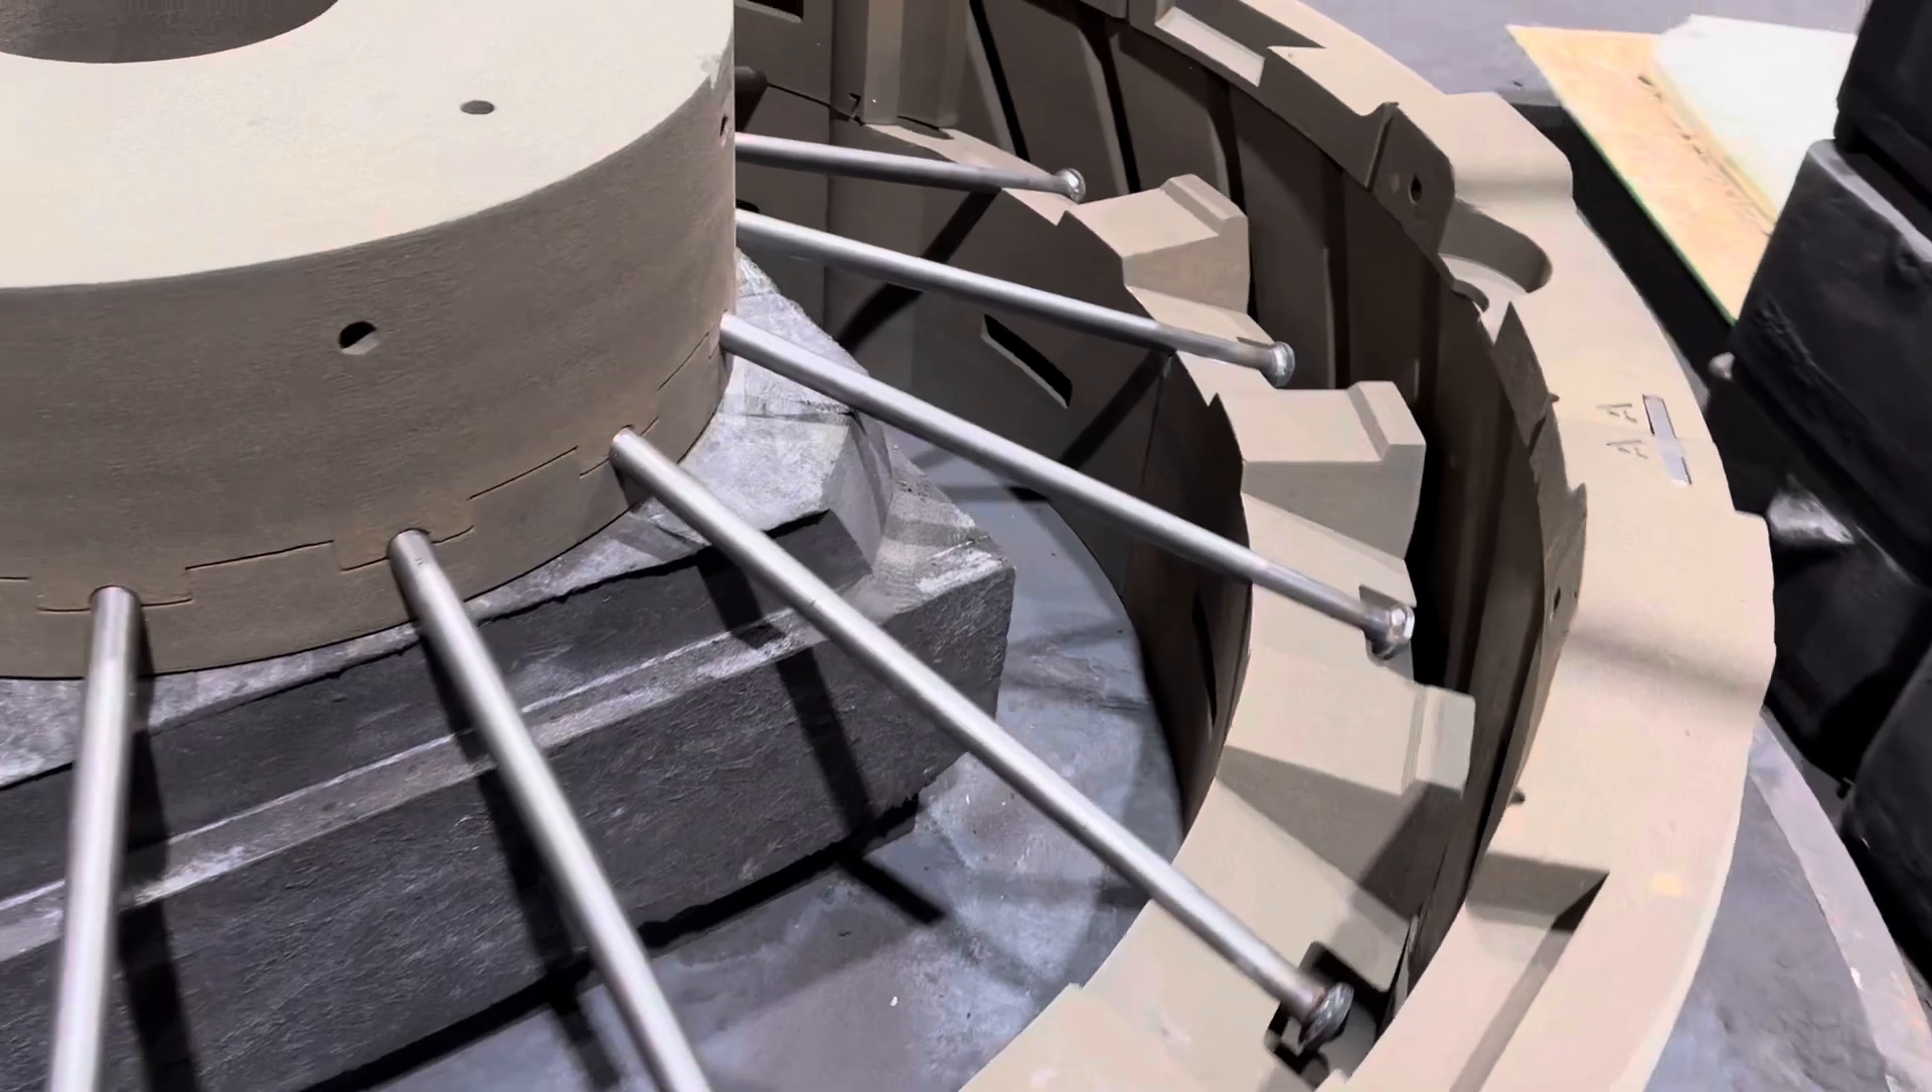The center mold is the hub. The outer mold is the actual rim of the wheel and these two molds are joined.